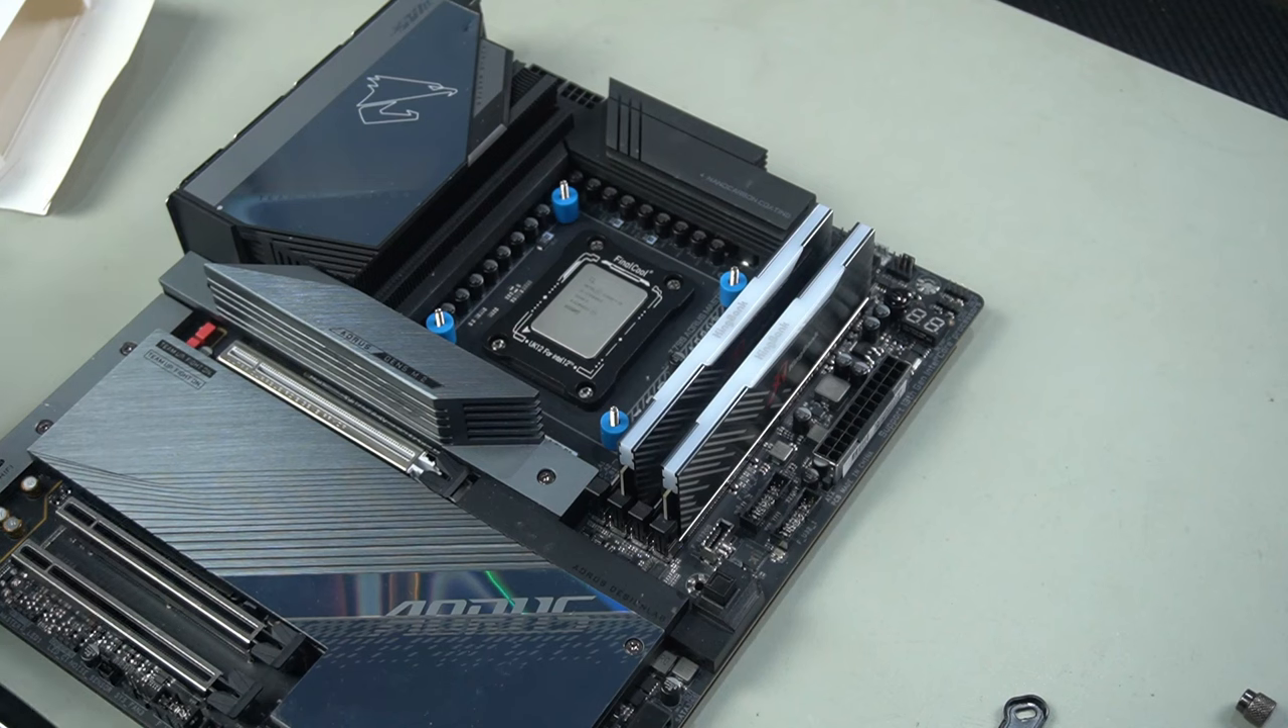So as you can see here, you've just put on all the stands.